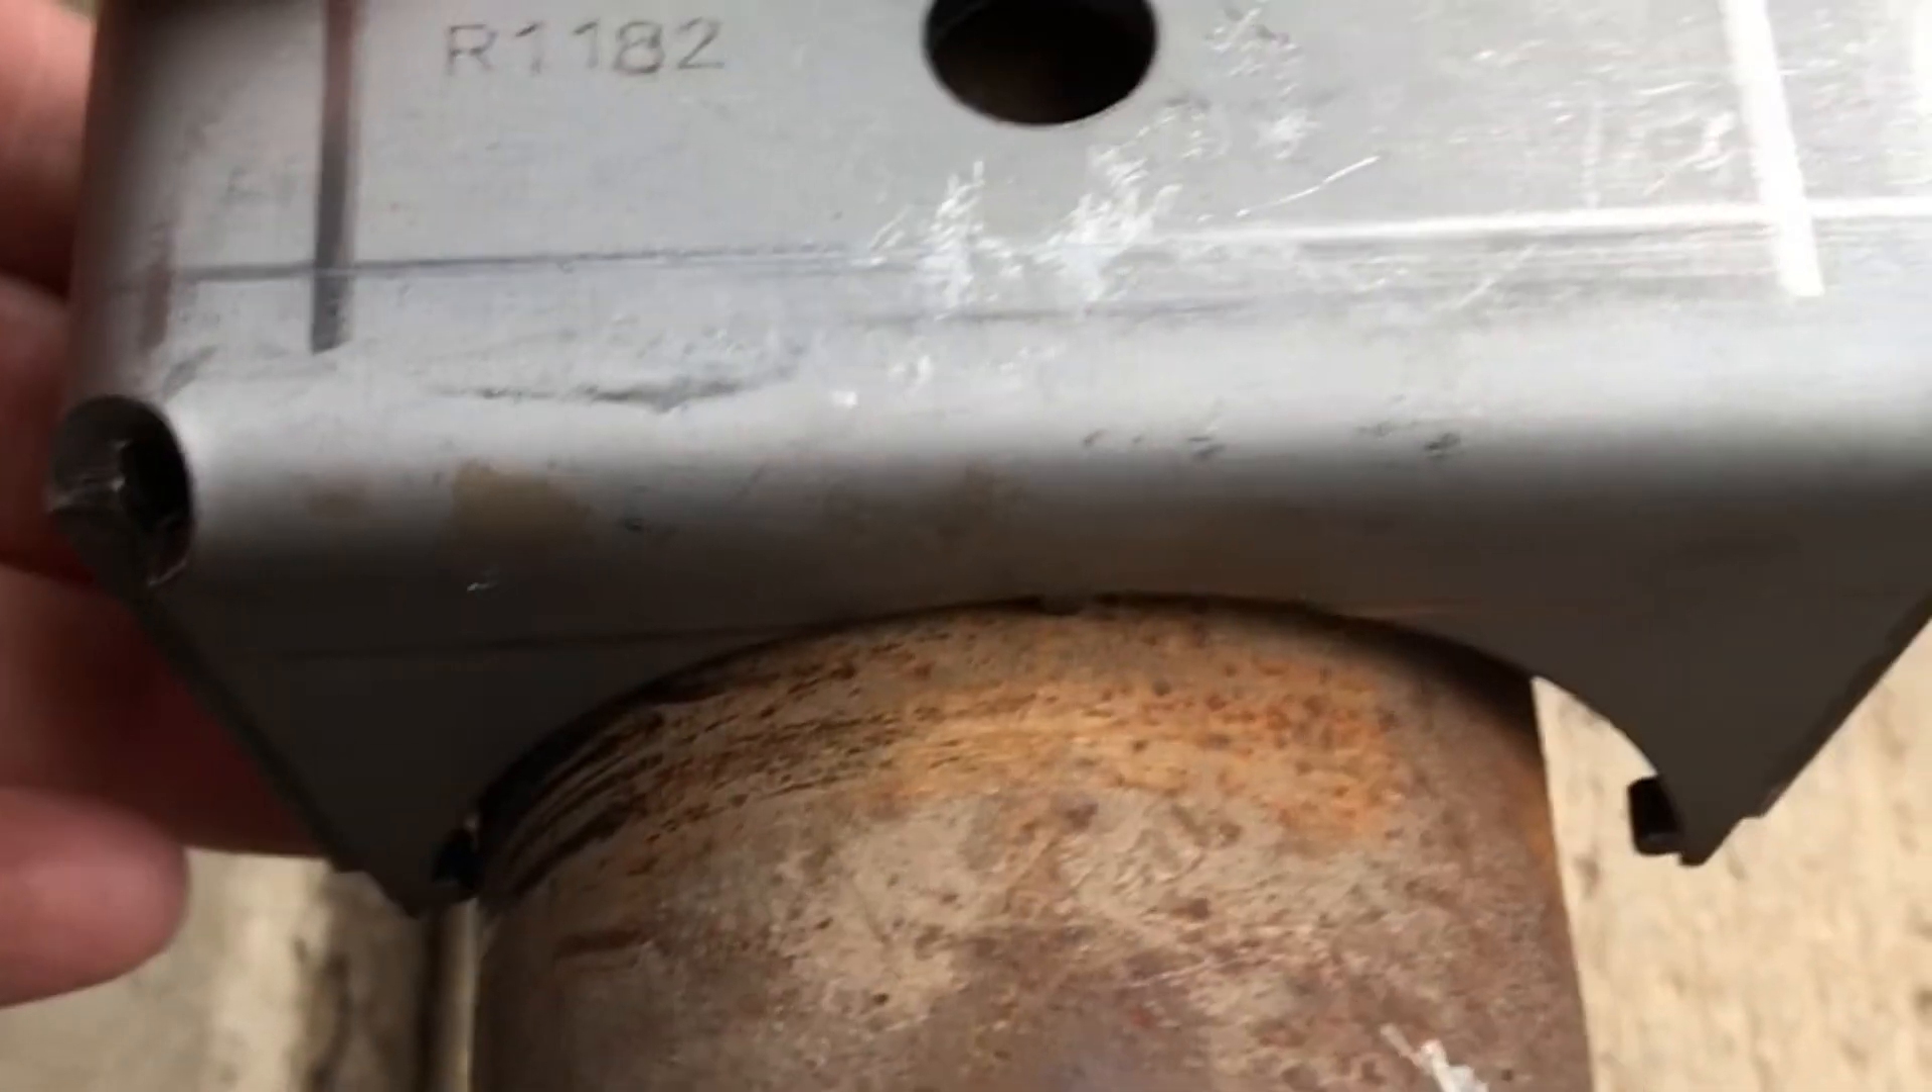I got the wrong size perch there as you can see that's quite a bit of play.